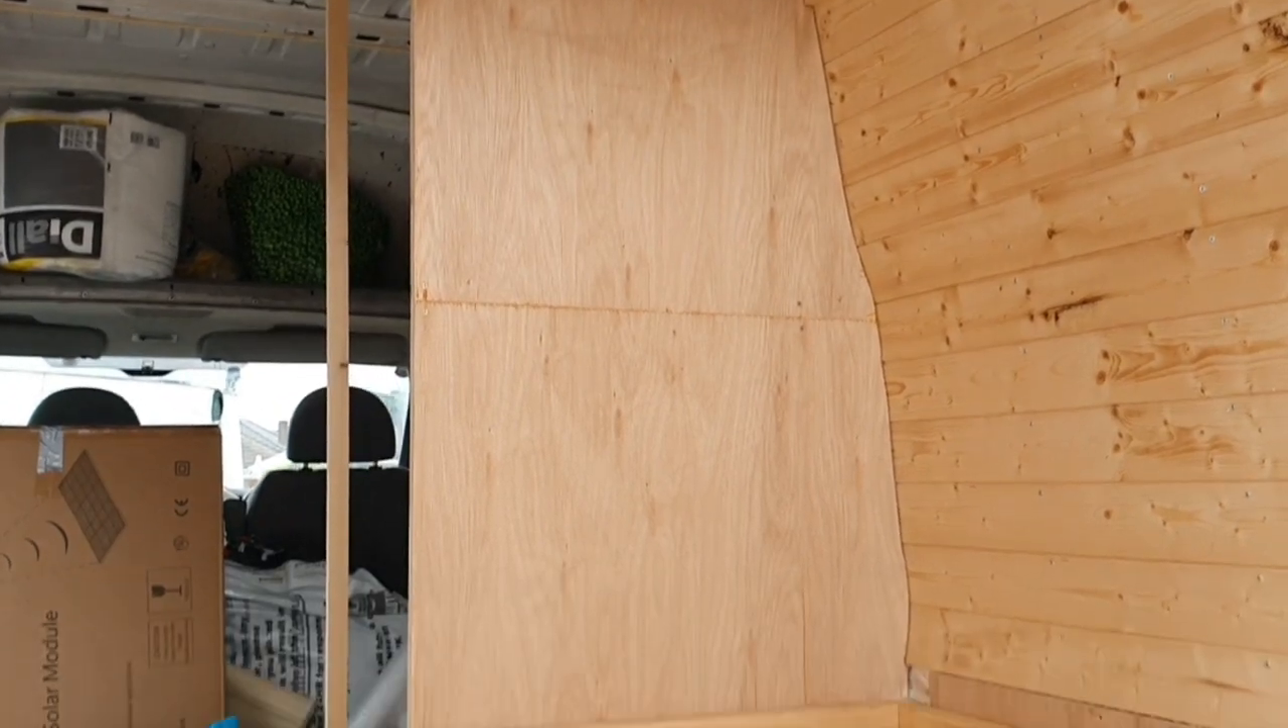I've got the driver side wall cladded and i've um started putting the sides on the shower cubicle.